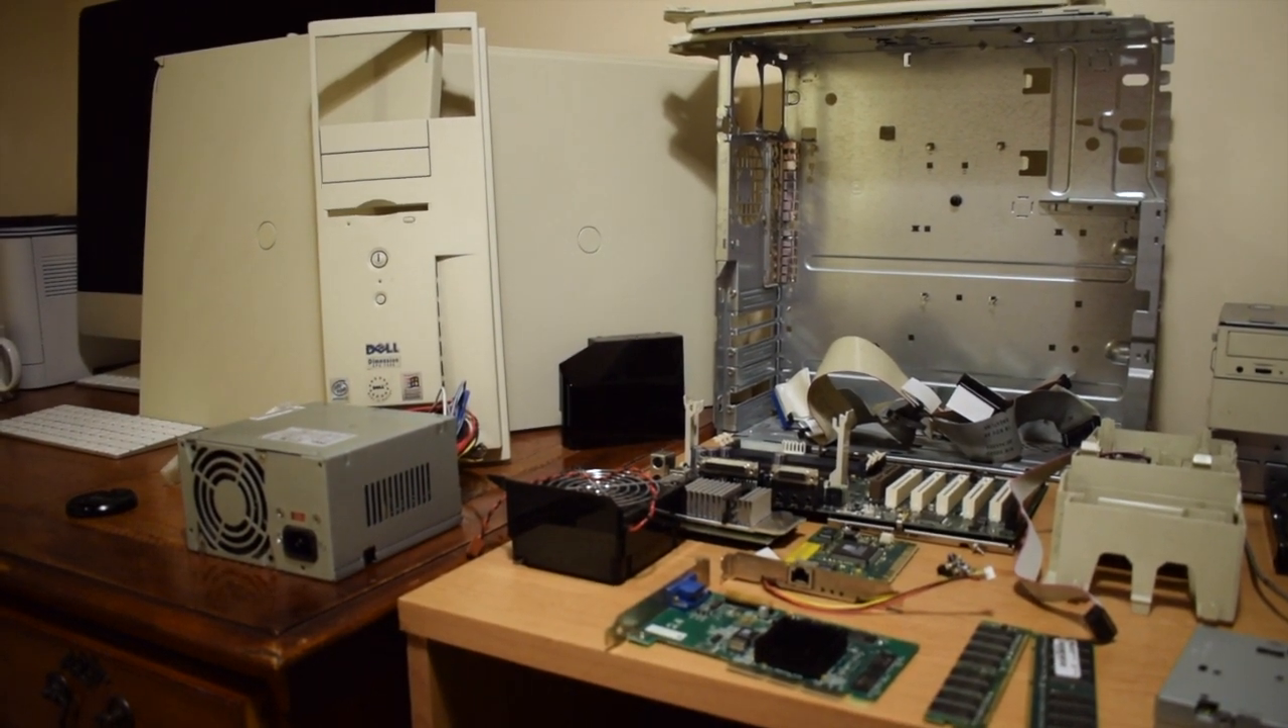Okay so I've disassembled the Dell unit.